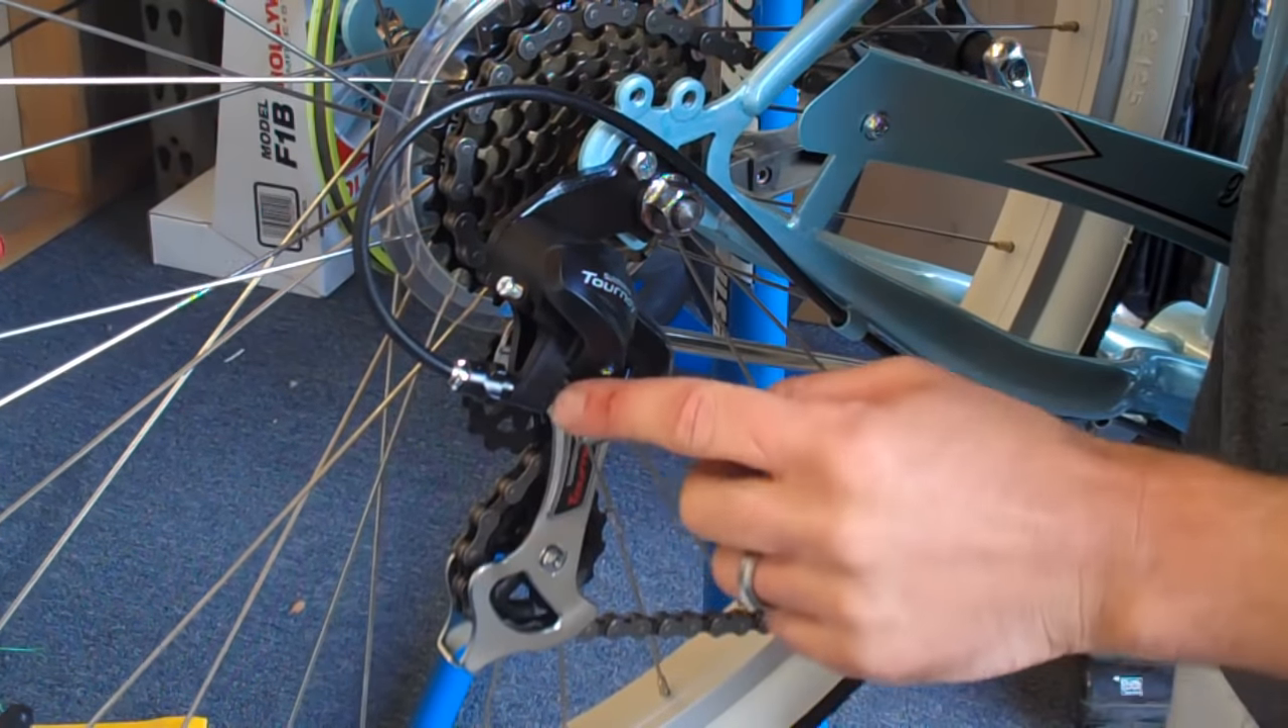When the bike arrives, you'll notice that the cable for the derailleur, this part right here, is already attached.